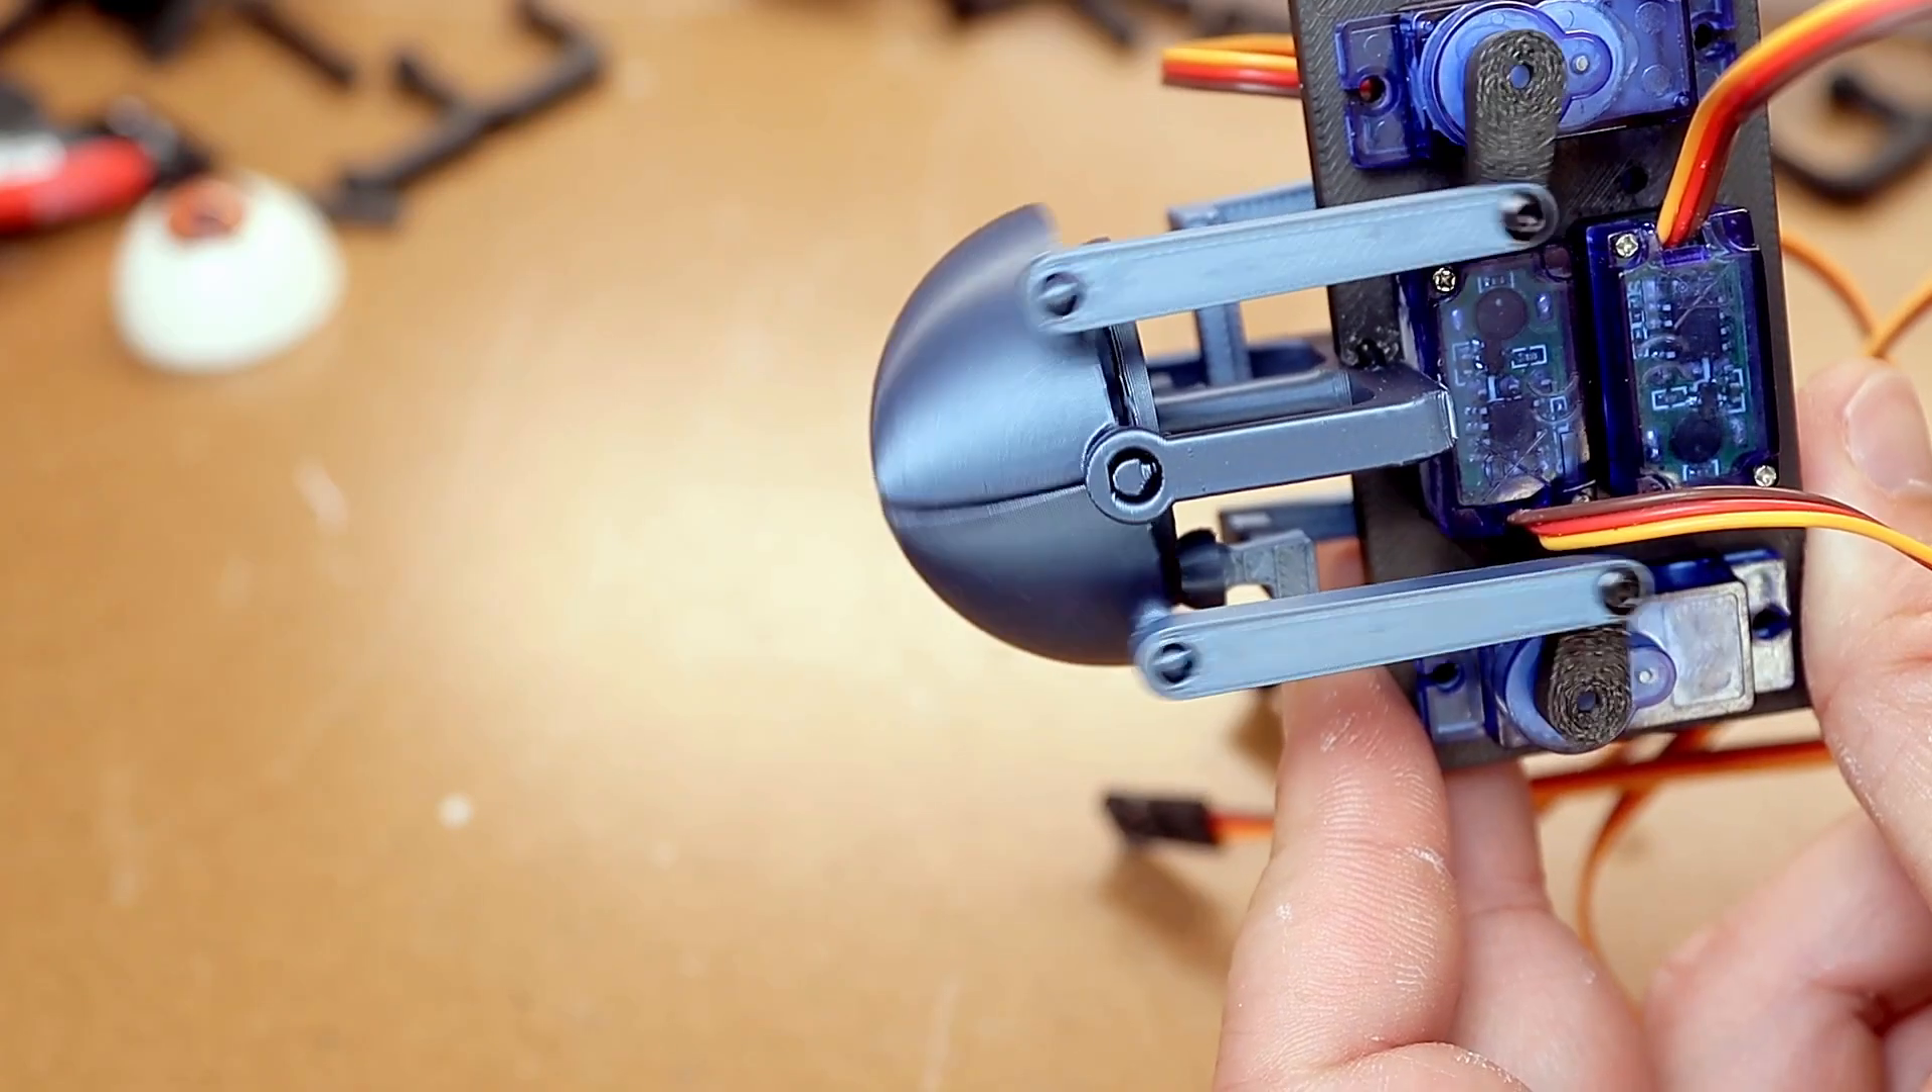I put two more motors facing the other way. One above and one below the other two motors.